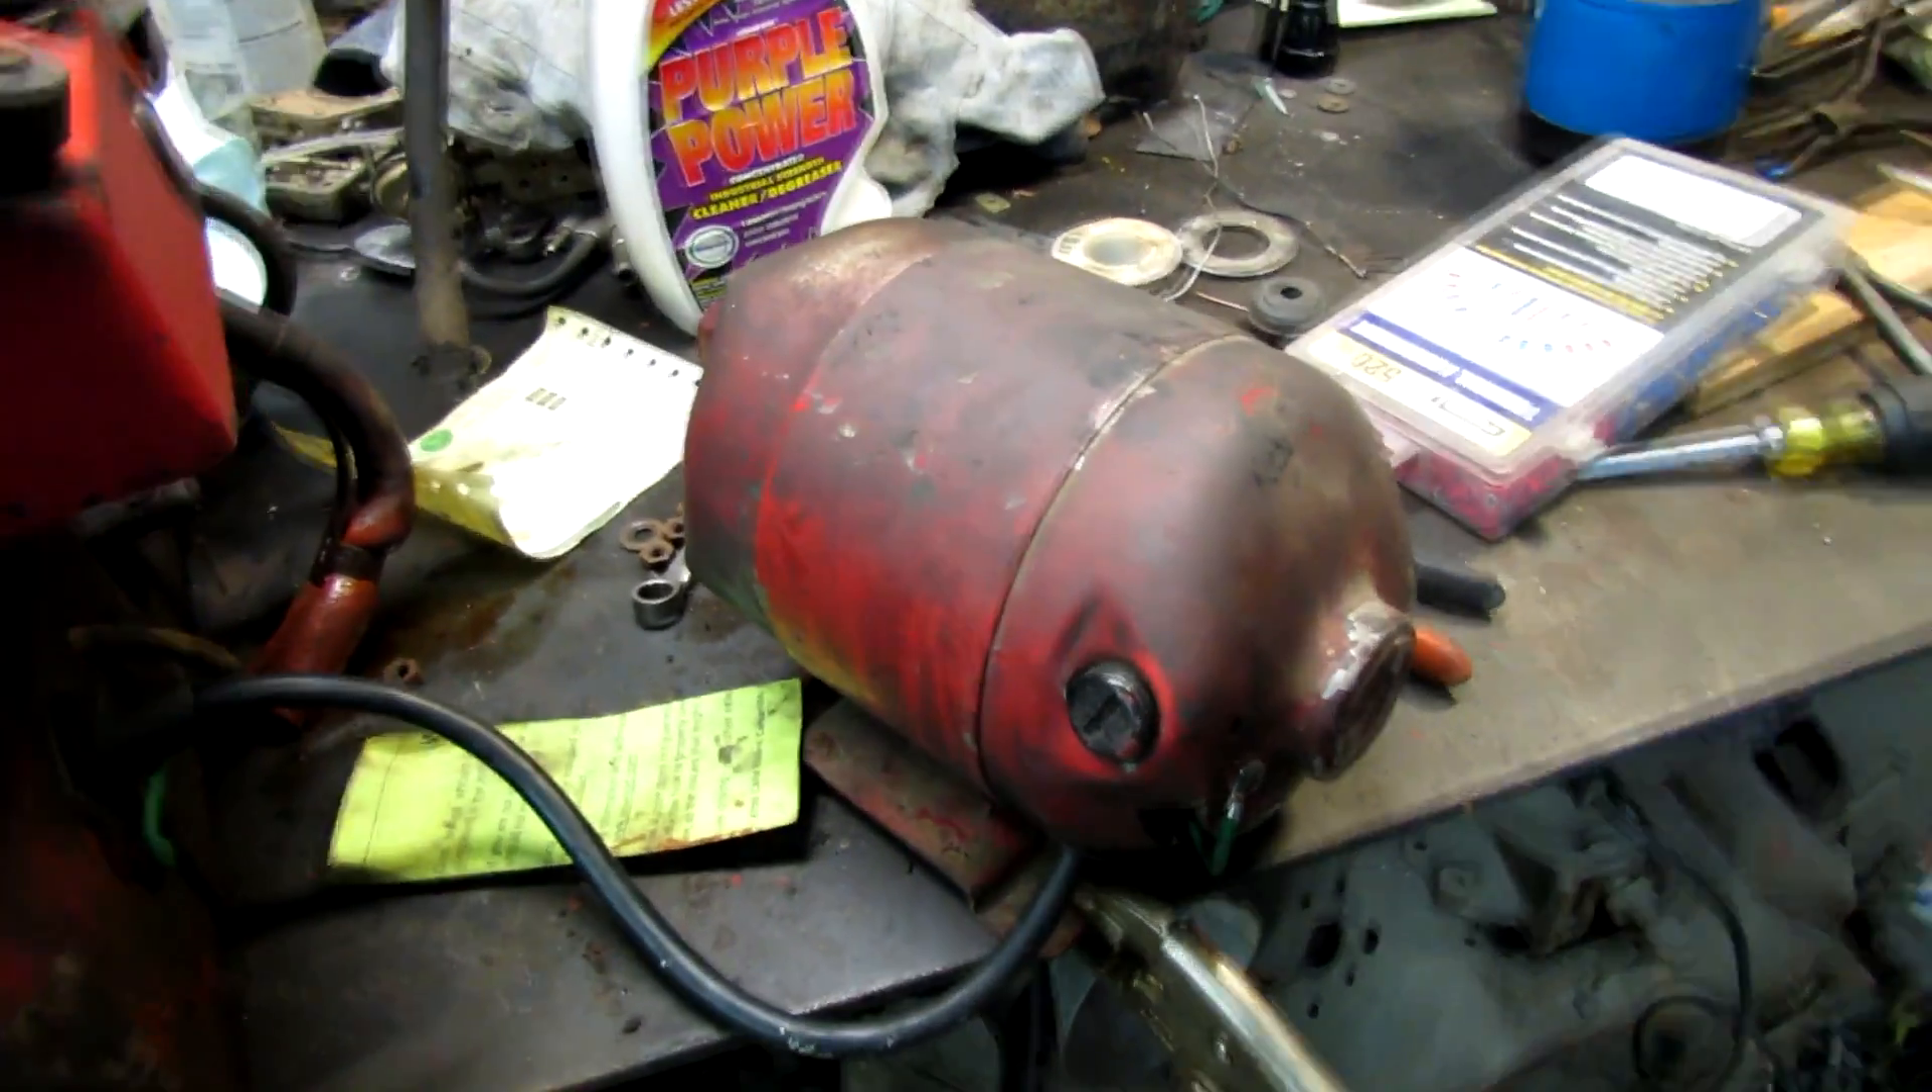All right, I've got the motor assembled.